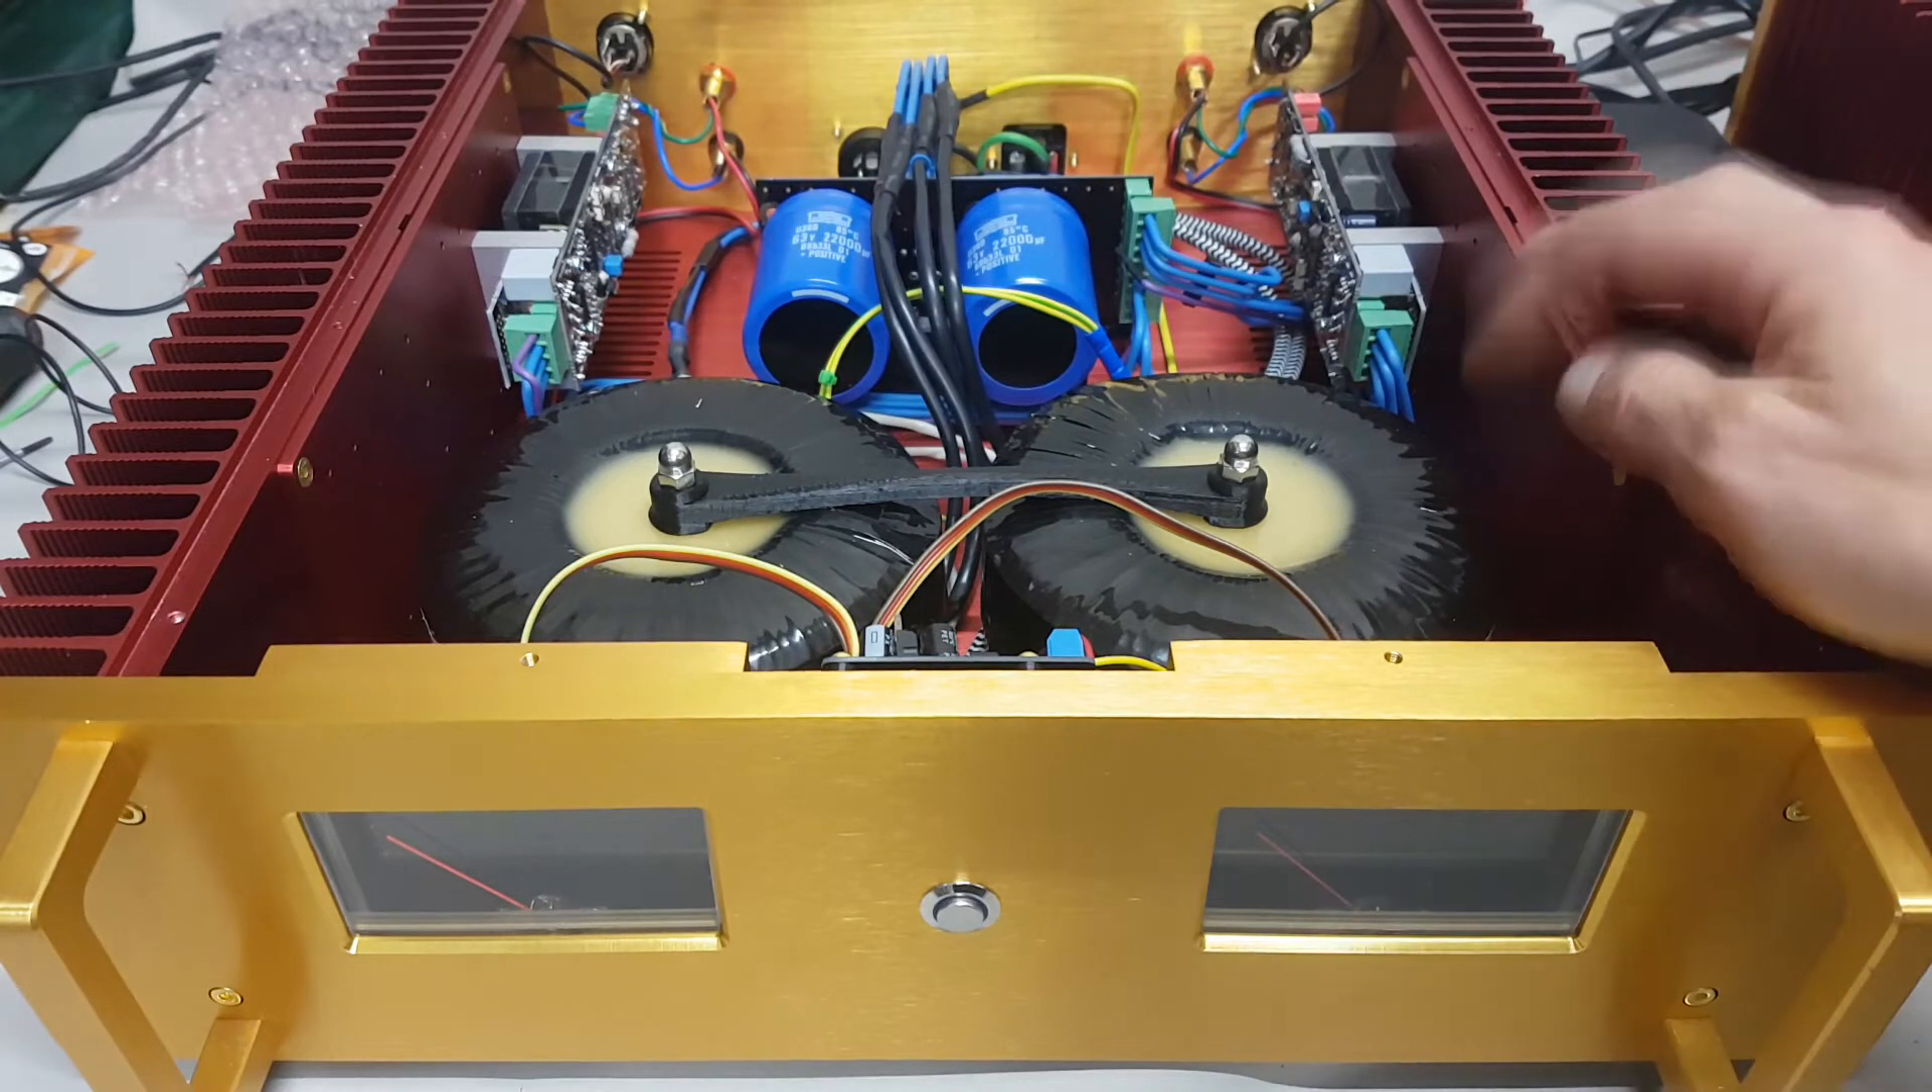So here you go, the toroids are now back in.